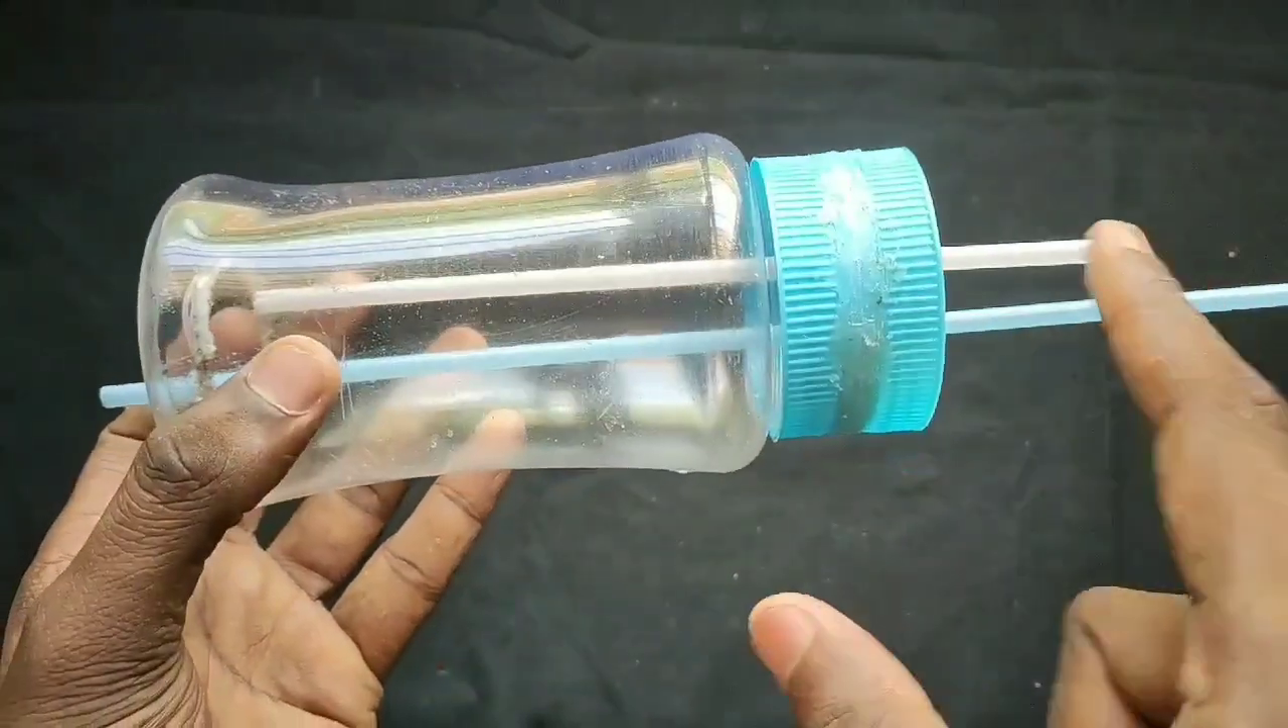Now, this straw in the bottle is fit.